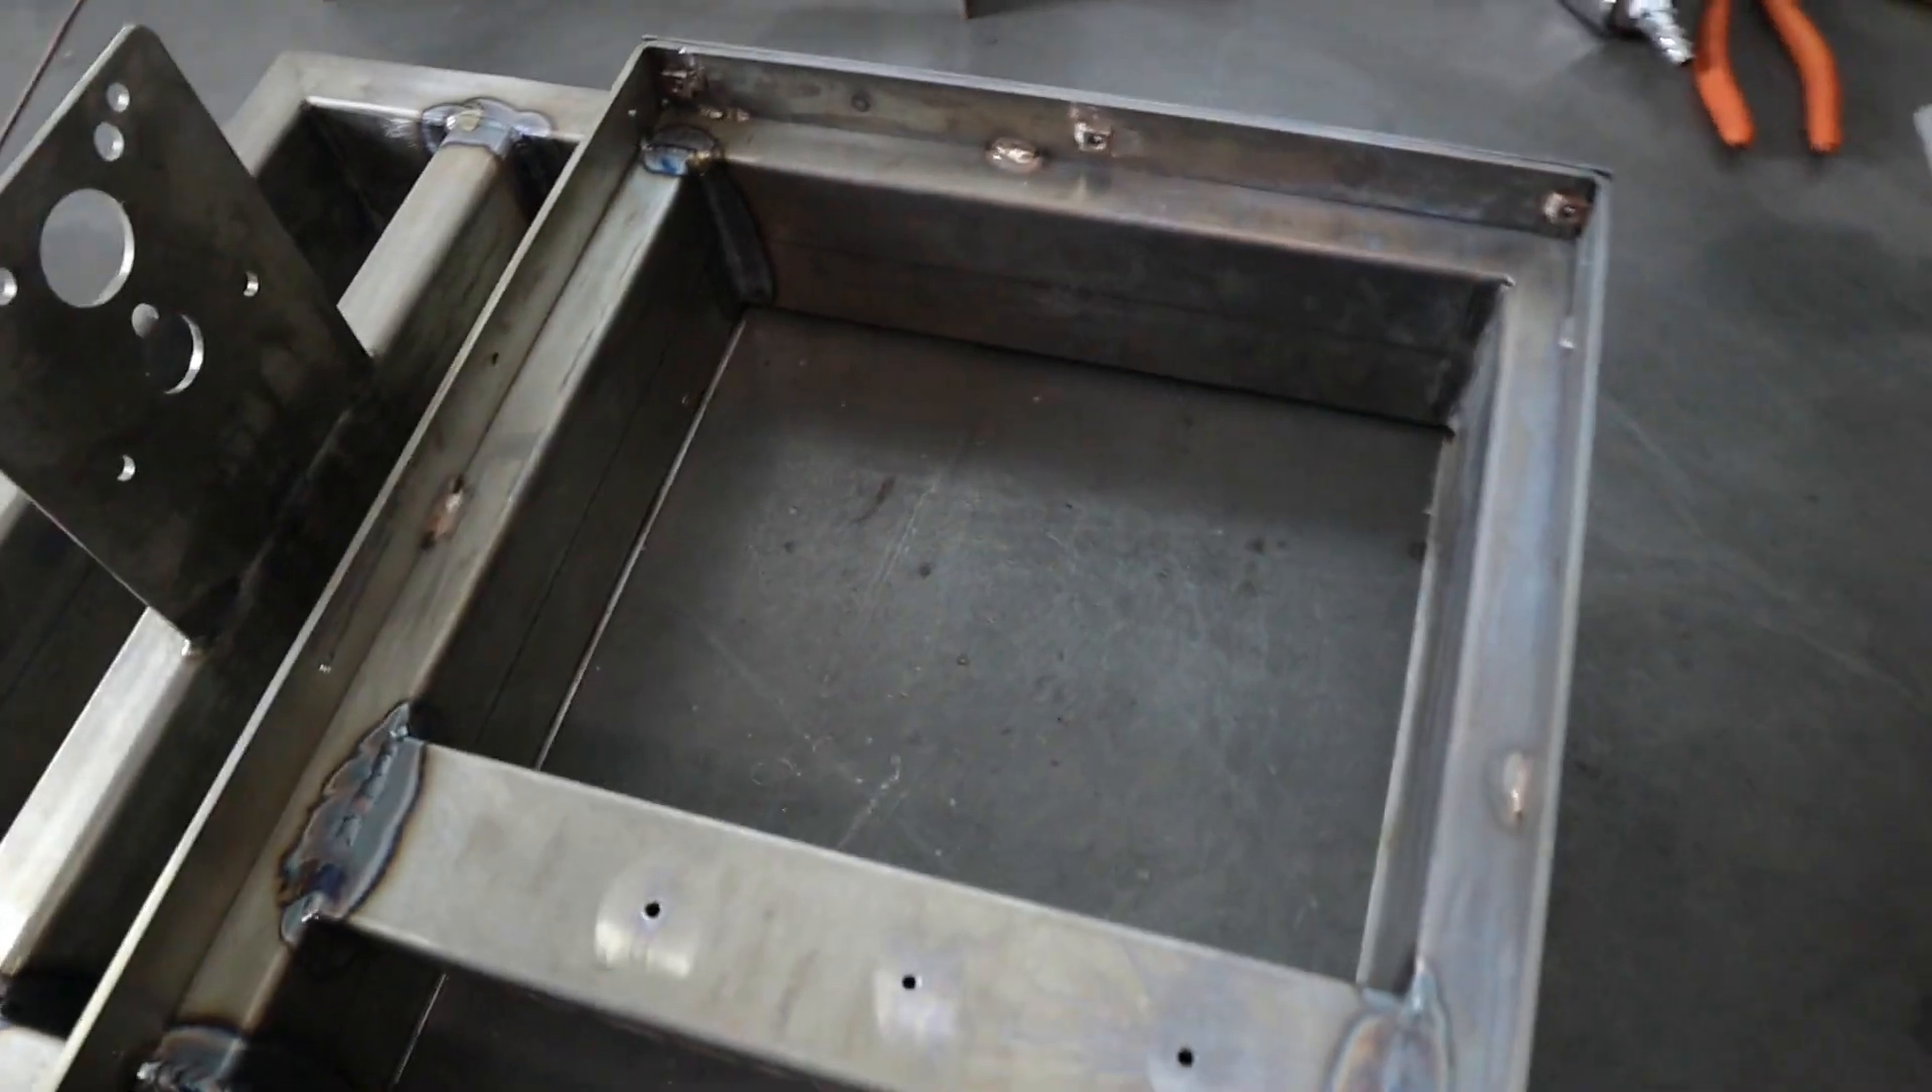All right guys so we got the frame all welded up.